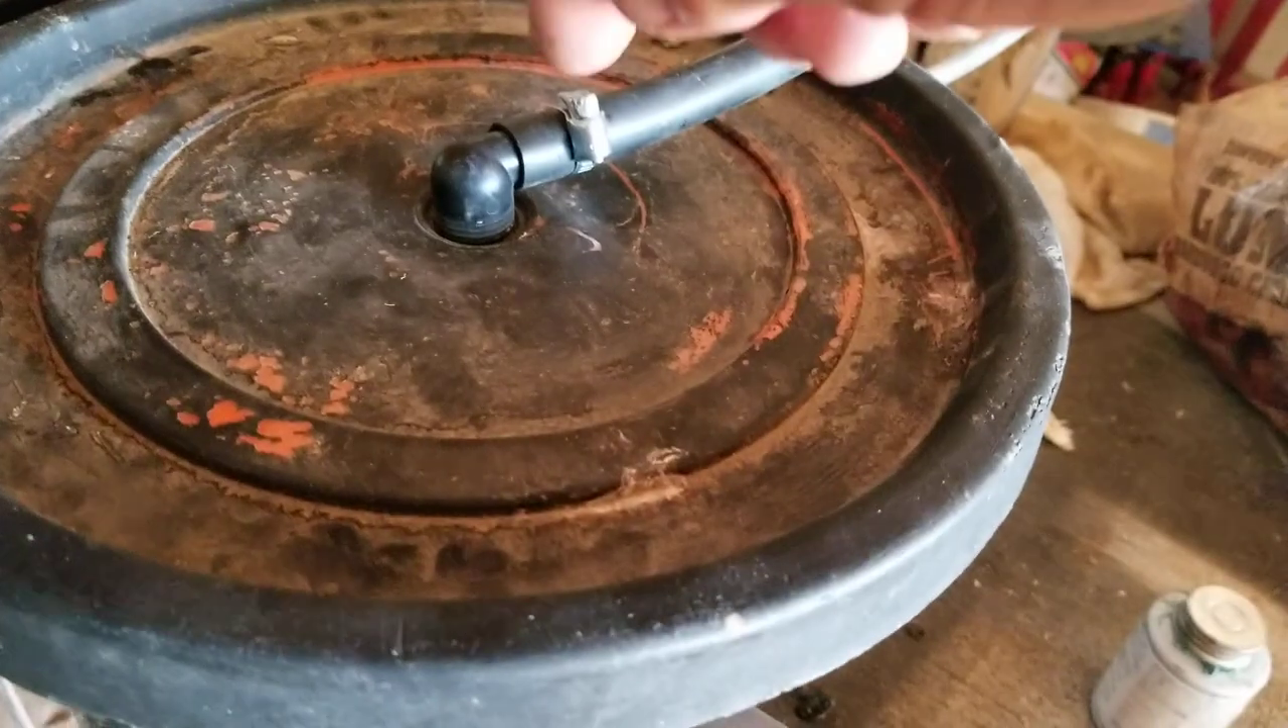So what I did was I put a half-inch pipe thread elbow fitting. Screwed it through the cover right here.